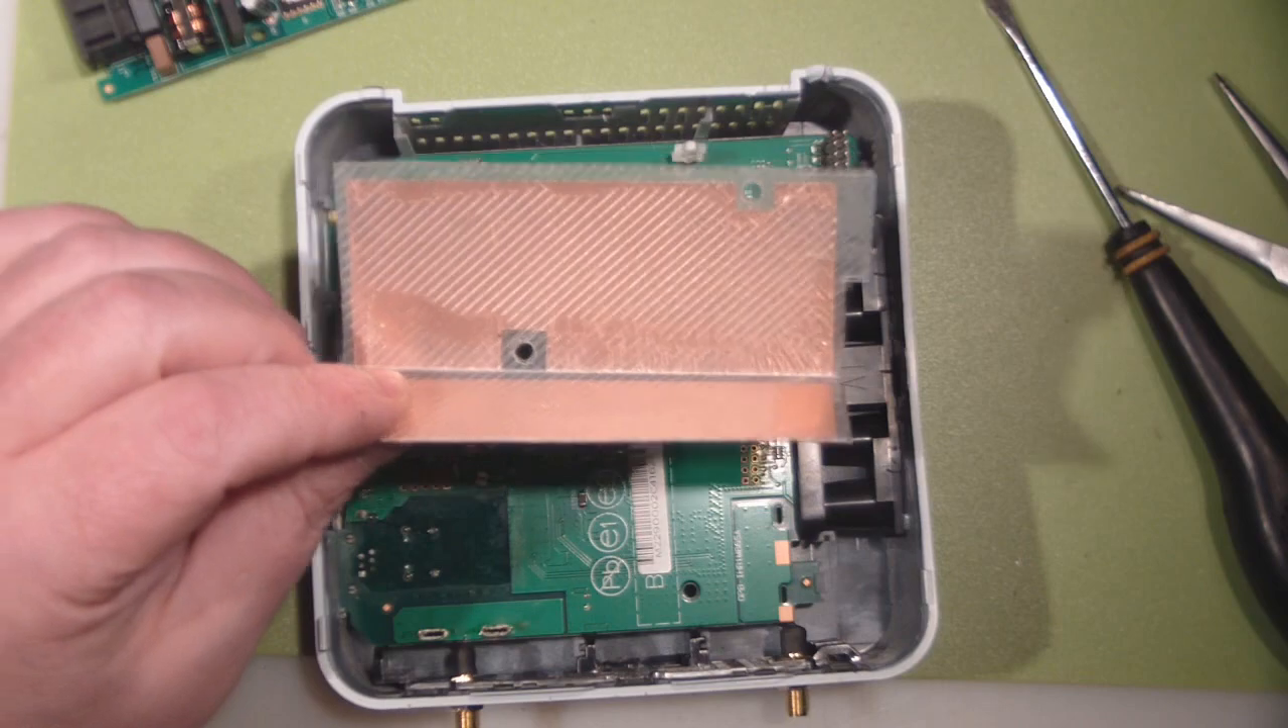So what I've done, I've made a shield out of some plastic and I've sandwiched in the middle some copper tape.